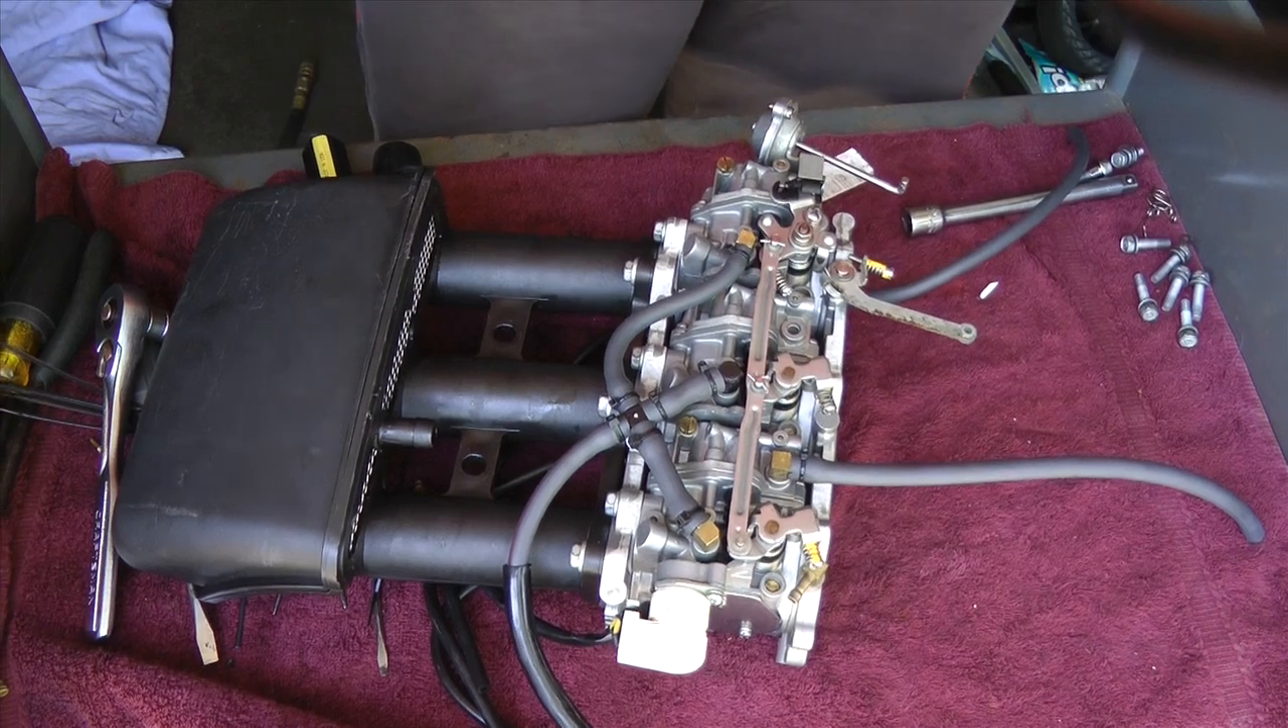Okay, so I've got the air box on.